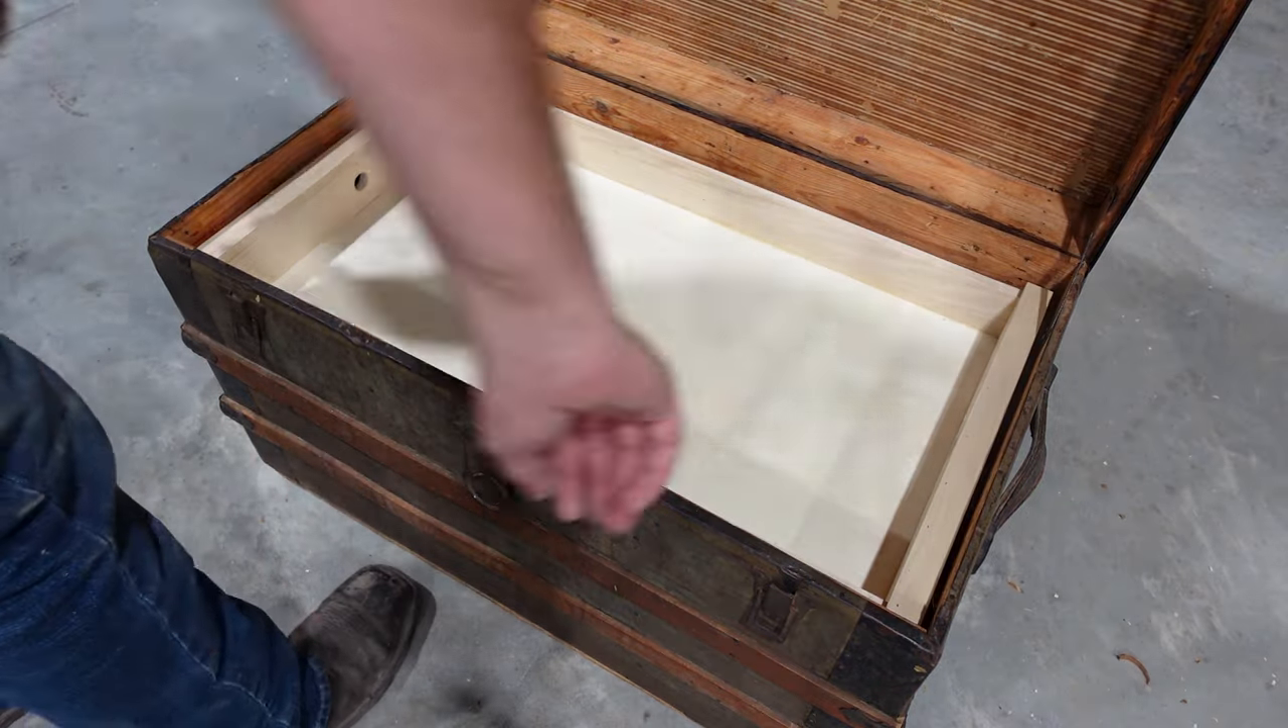With the tray complete let's go test fit it. And it fits perfectly so I'm going to take it back over to the workbench and finish it off with a coat of shellac.